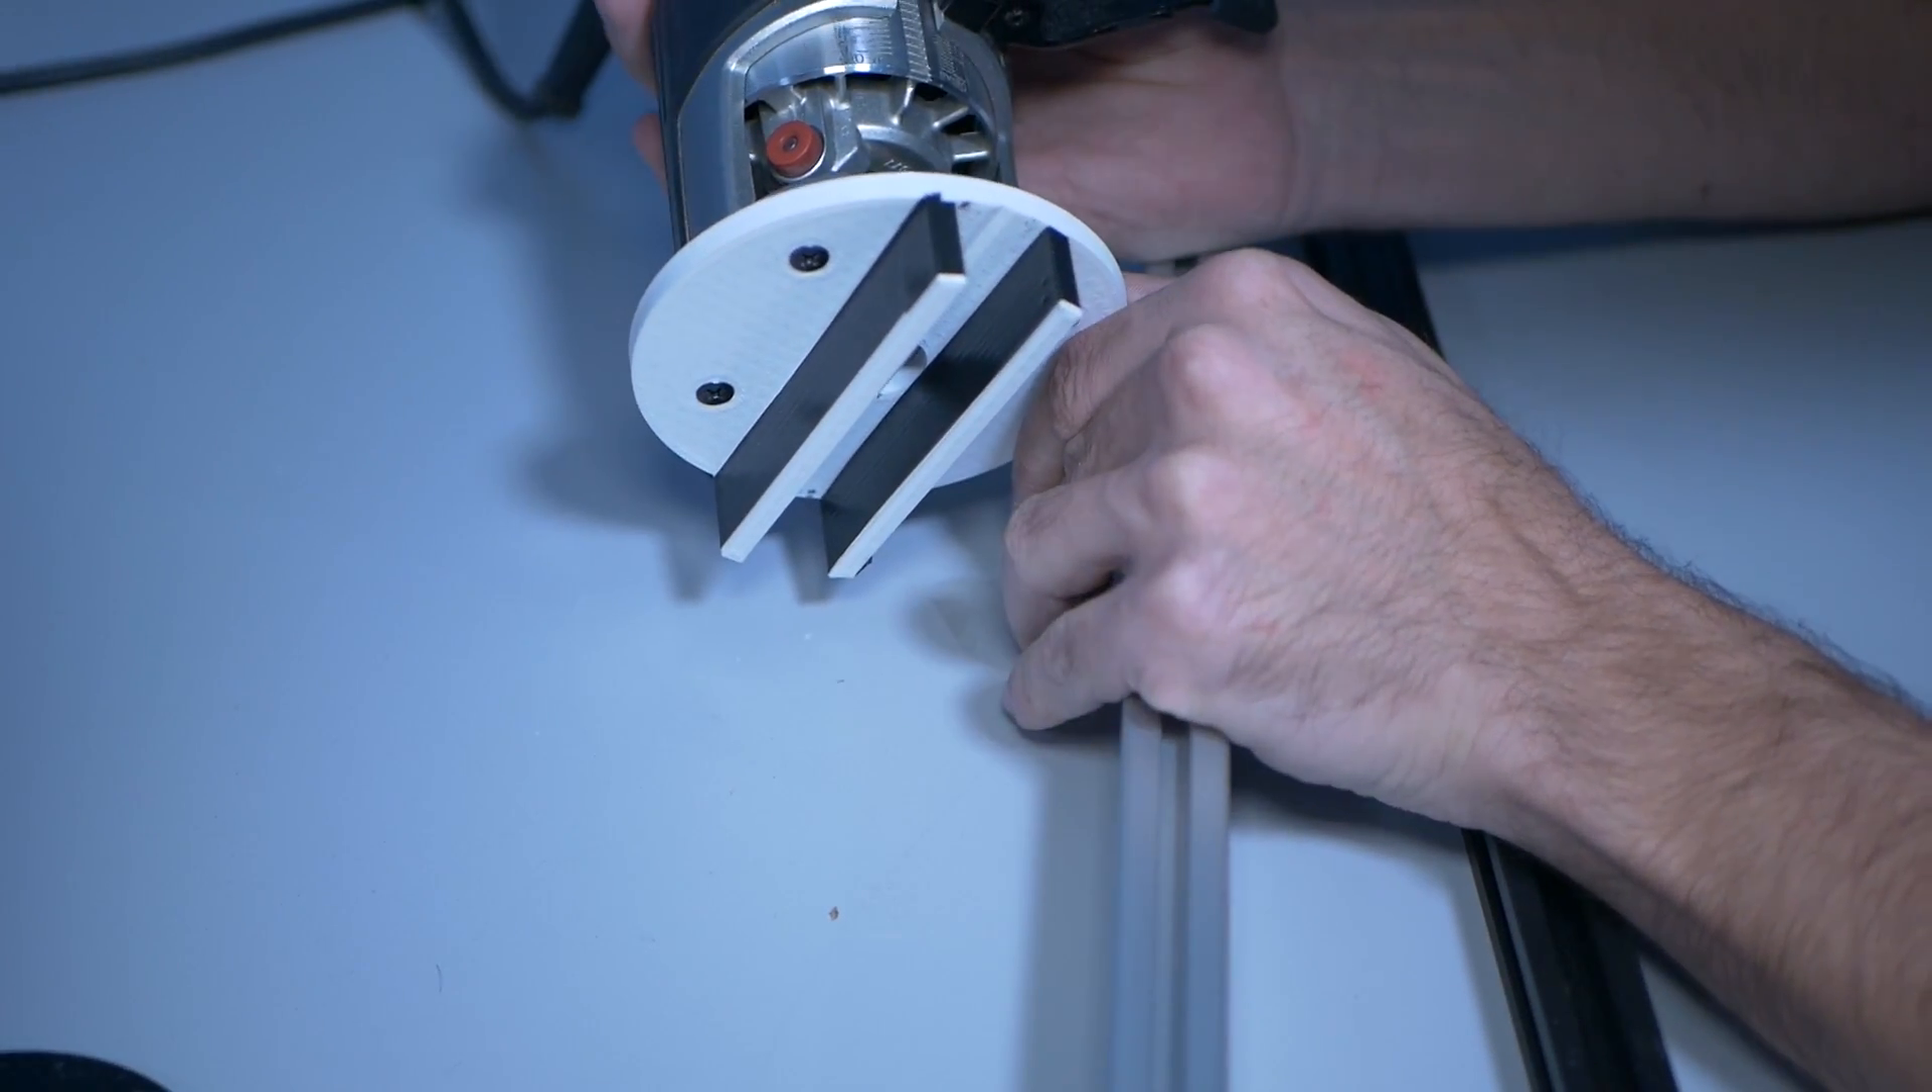Voilà donc là le patin est fixé.